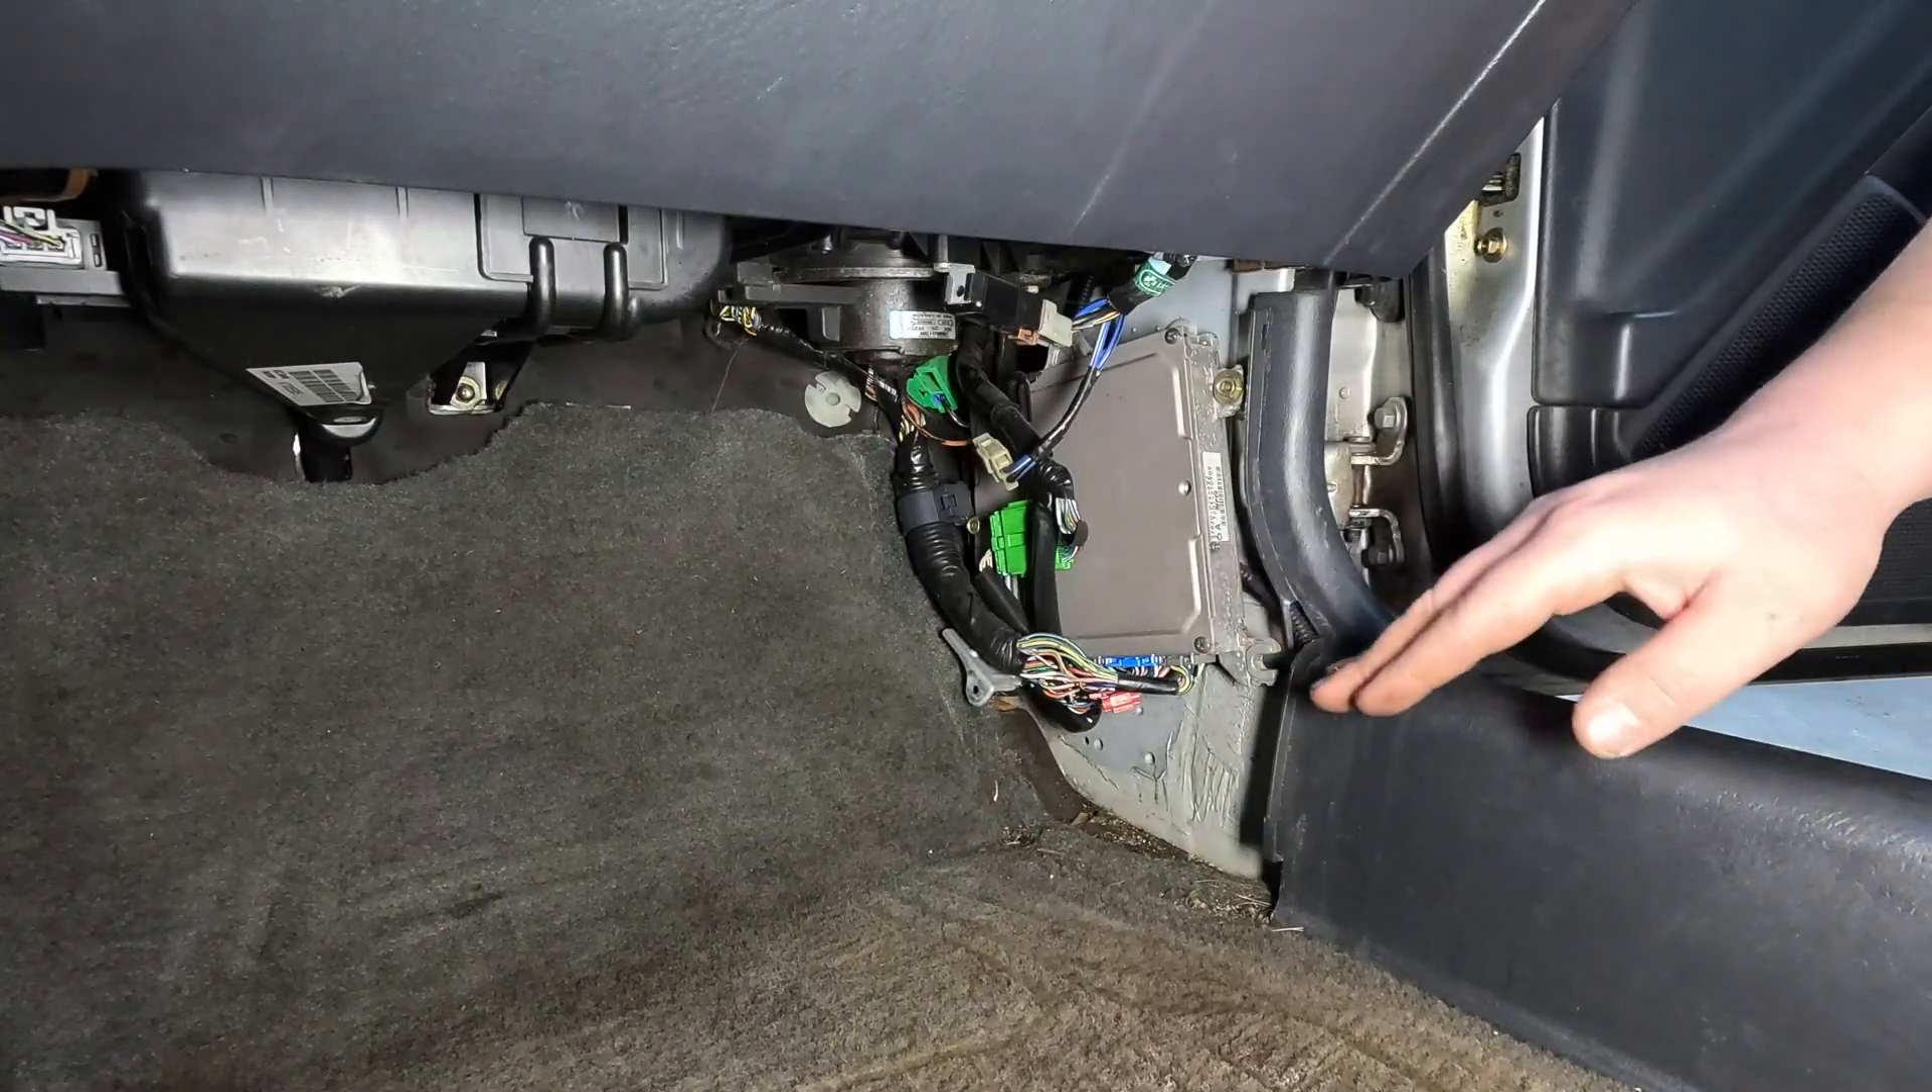So now that we got that kick panel out of the way, we have access to our ECU.